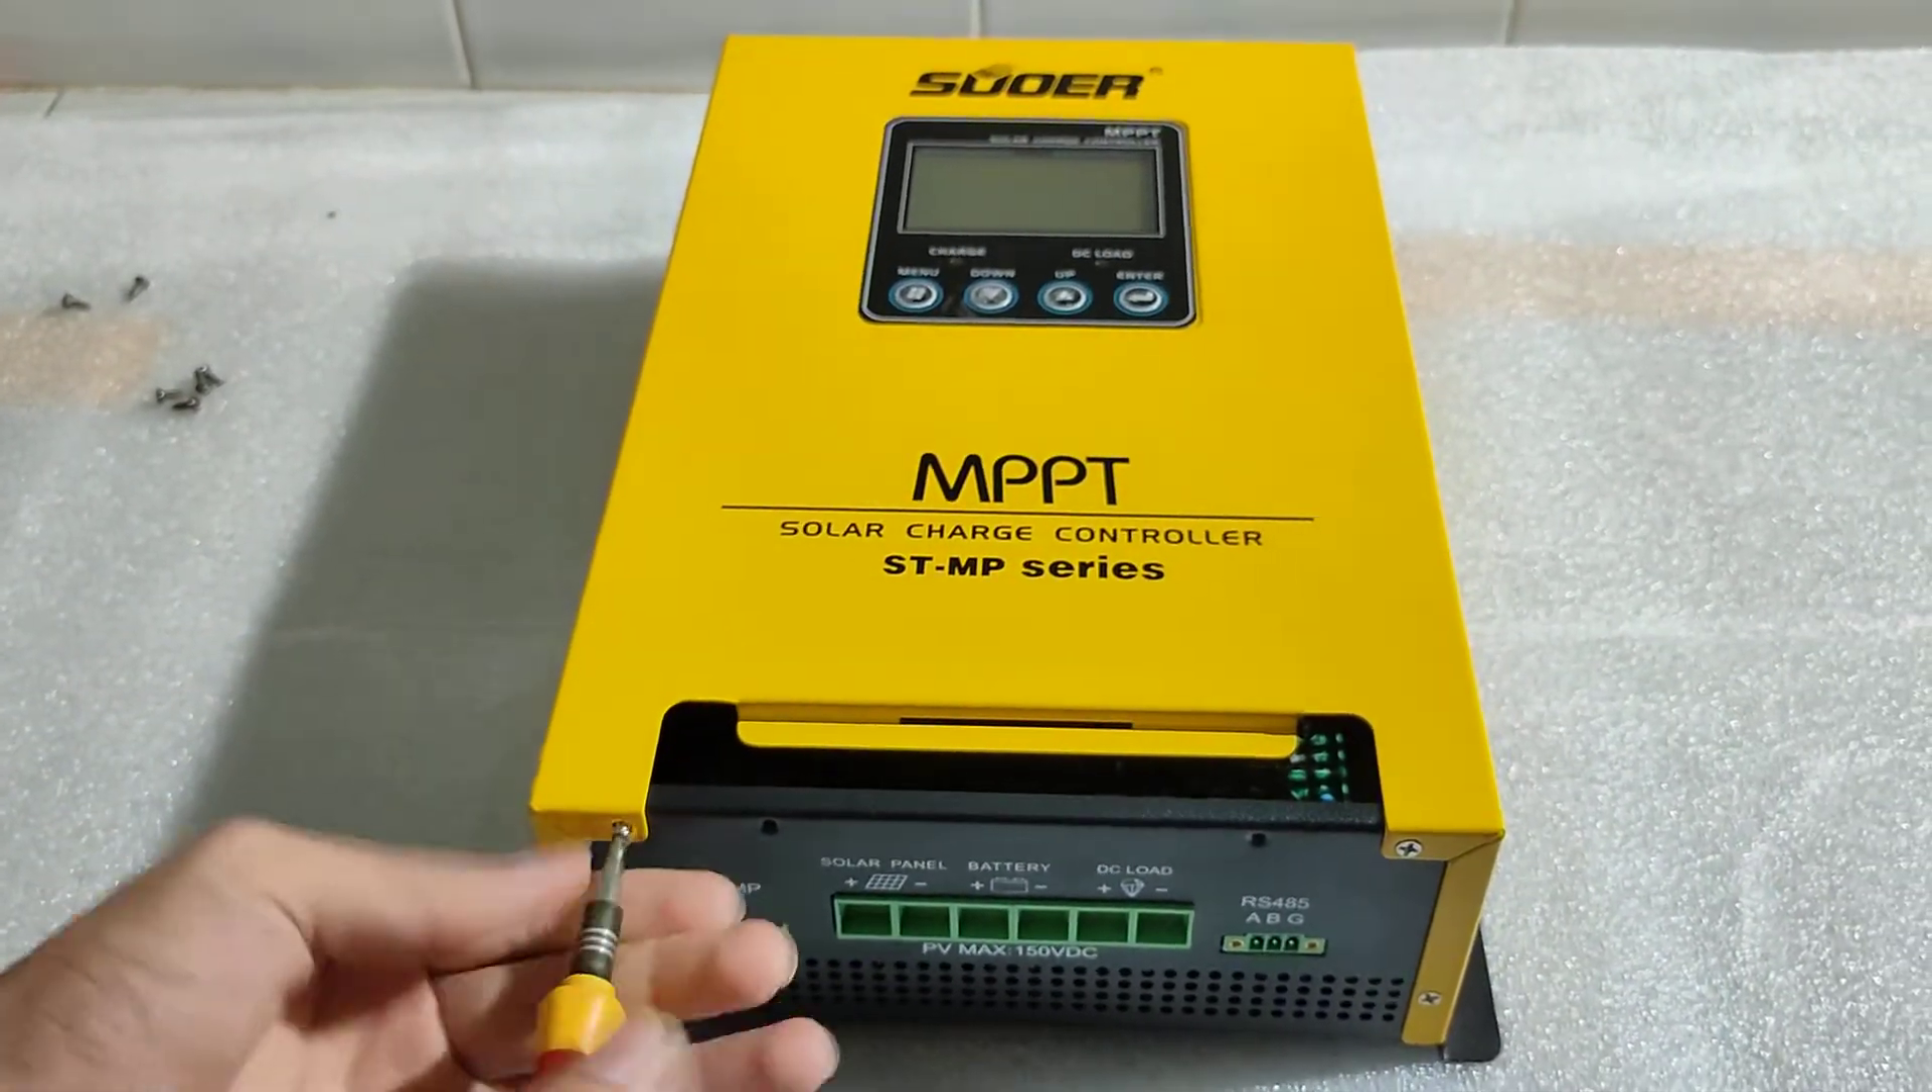As you can see, the terminal cover has already been removed because we have already just taken it off from our solar system.